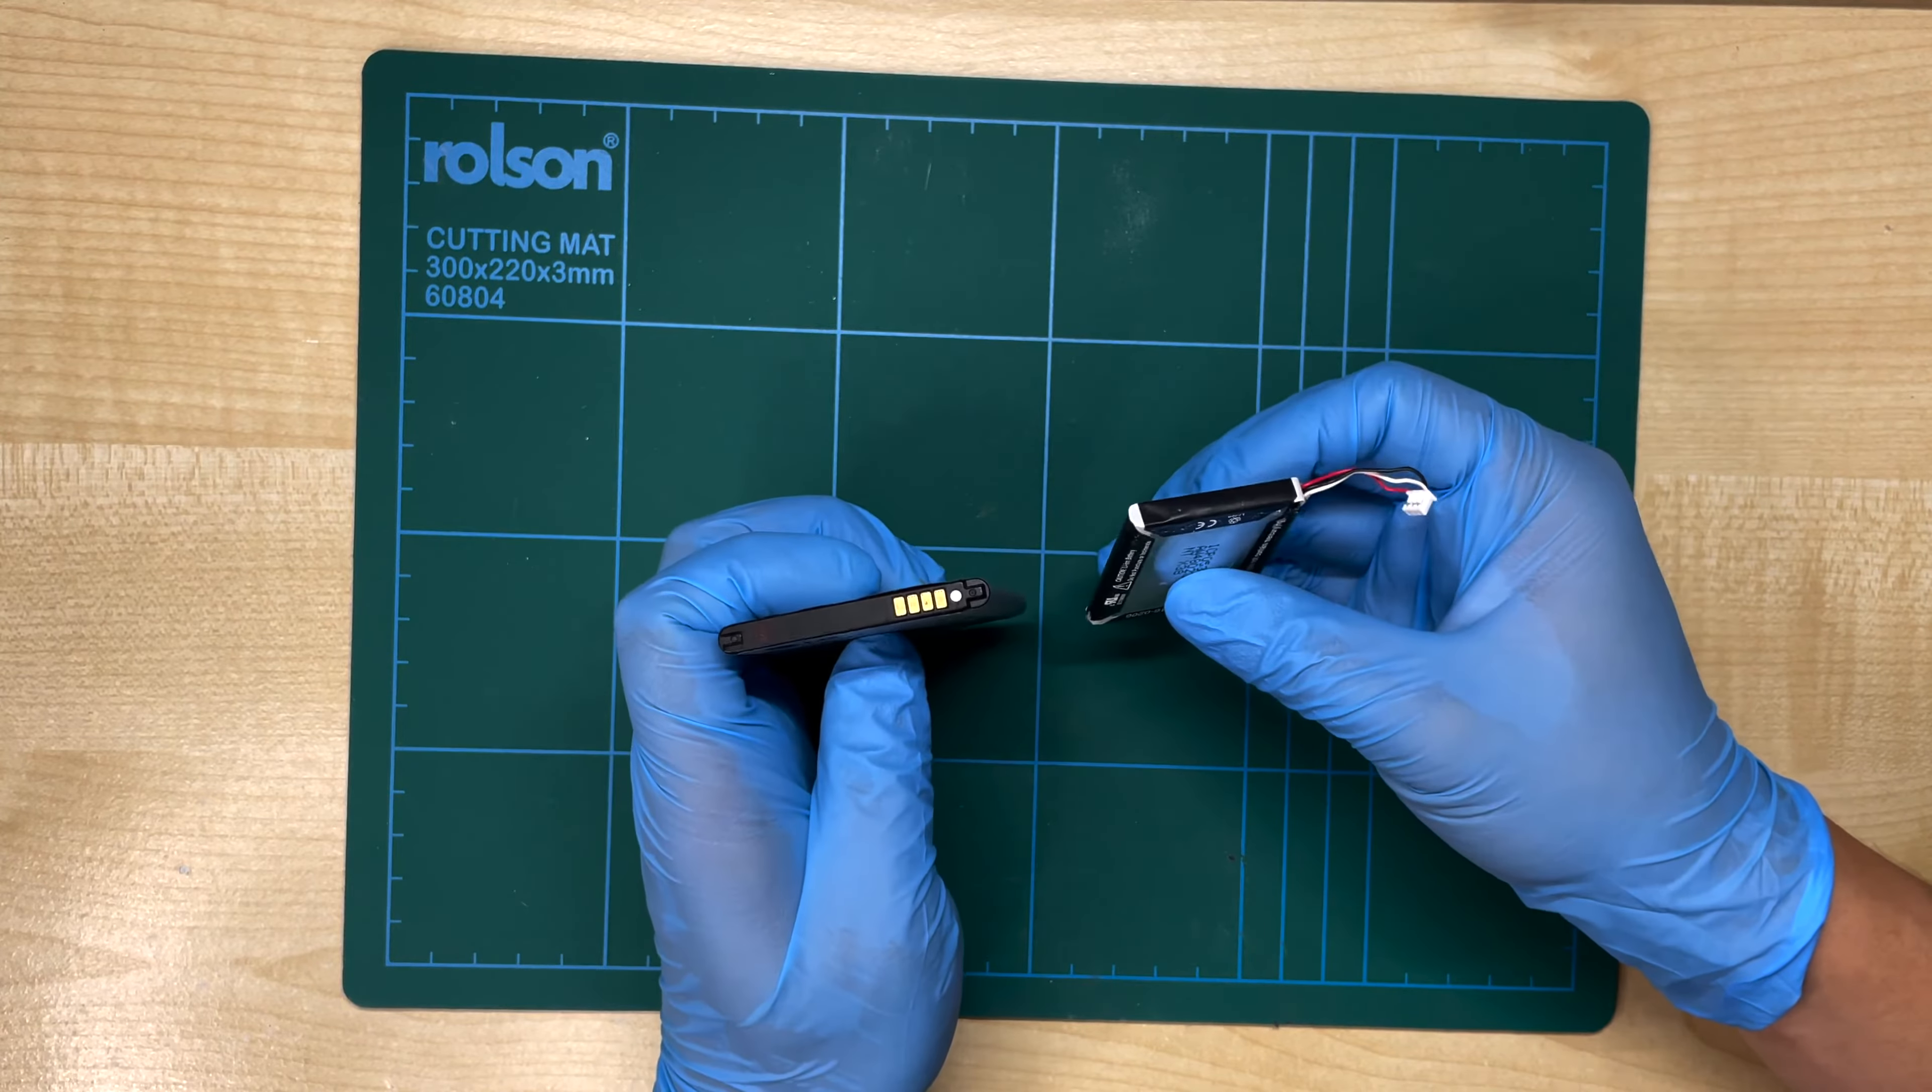The most straightforward problem is that the connectors on these two batteries are completely different, so they're not directly cross -compatible.